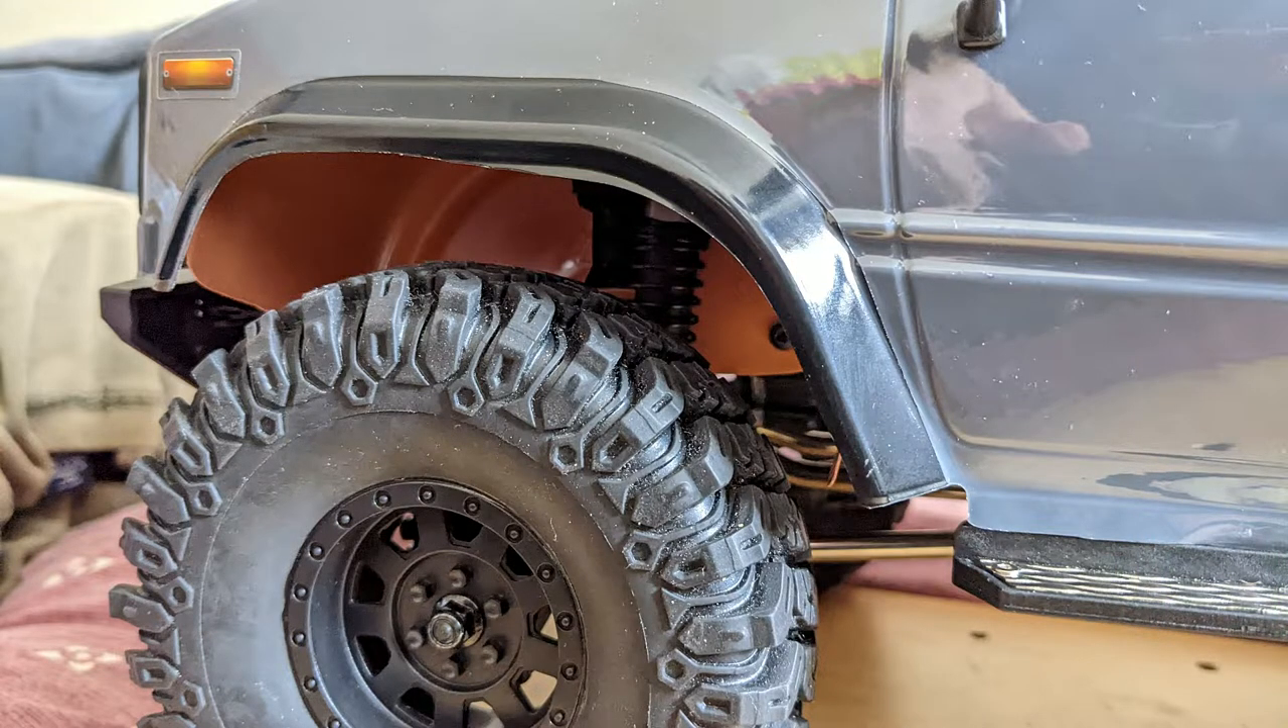I popped the body on just to make sure that everything fitted okay.